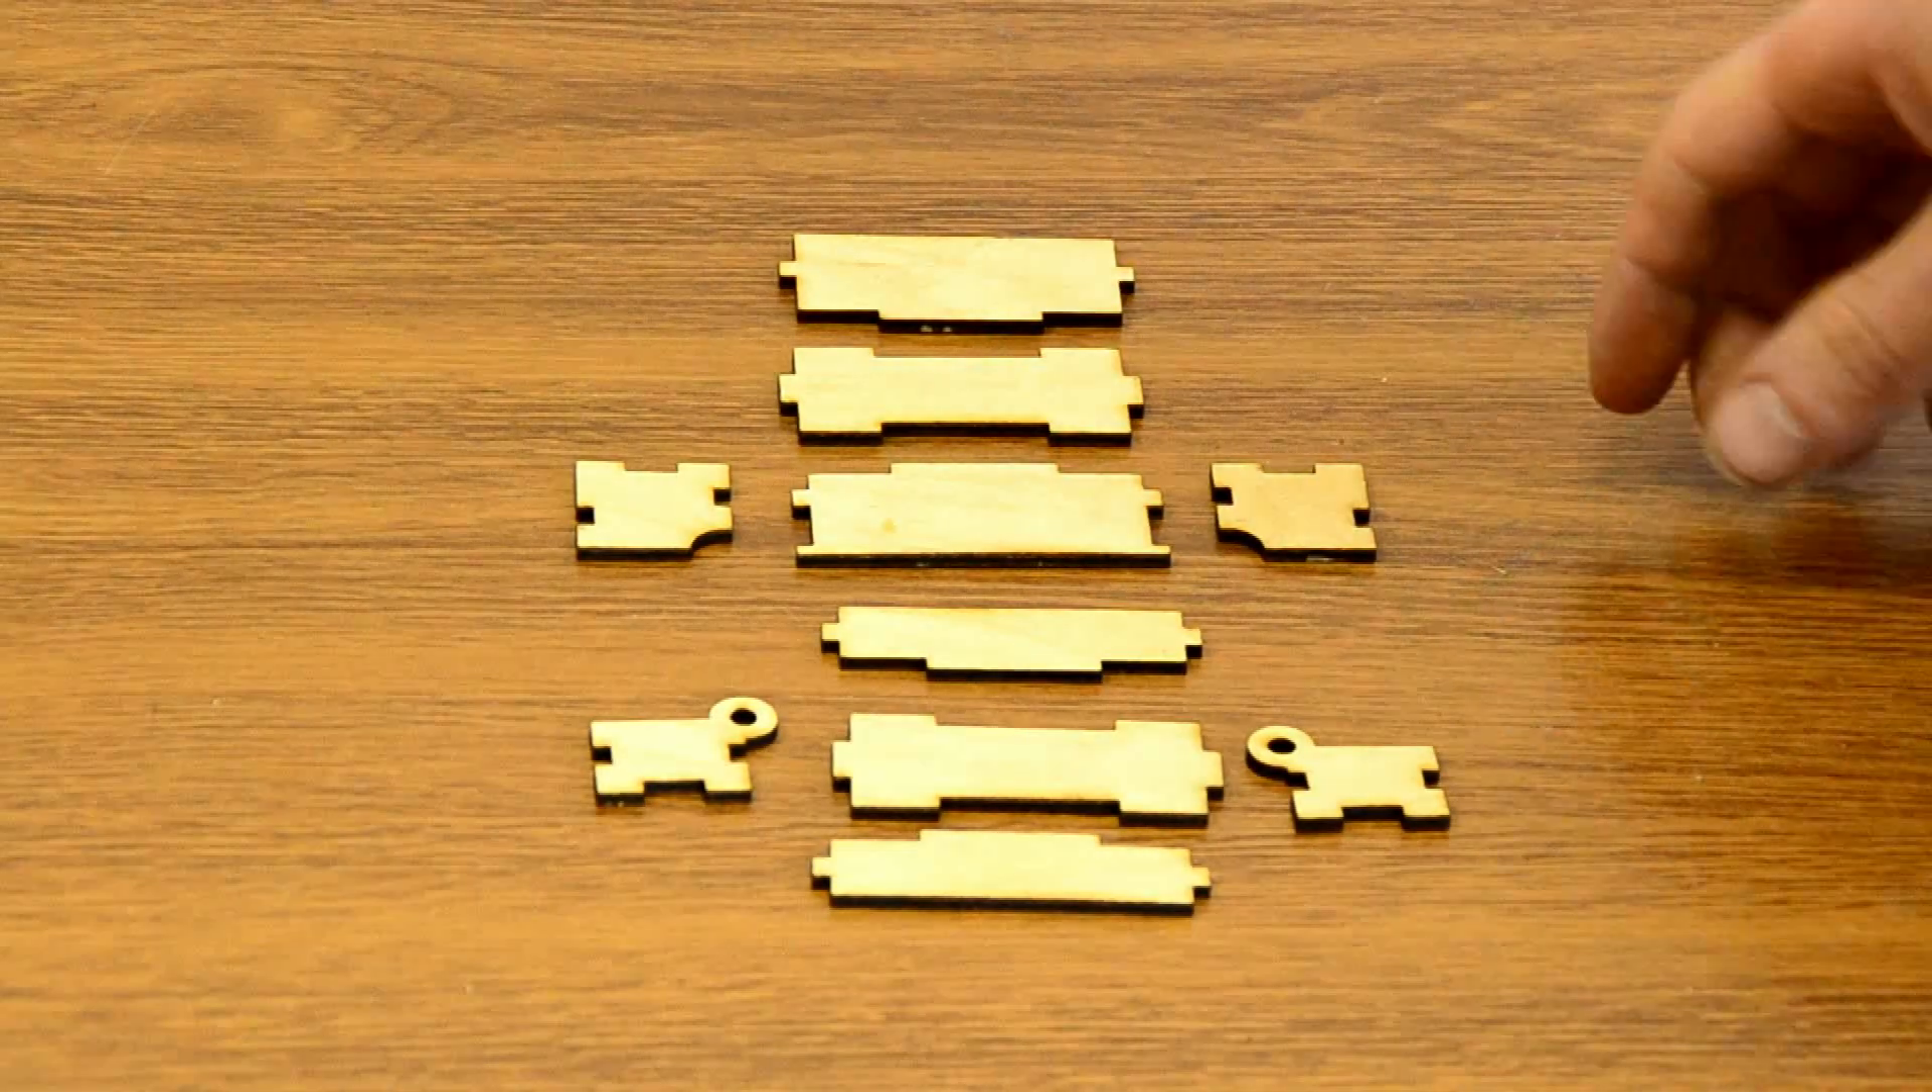So all pieces are ready and now we need to assemble it.